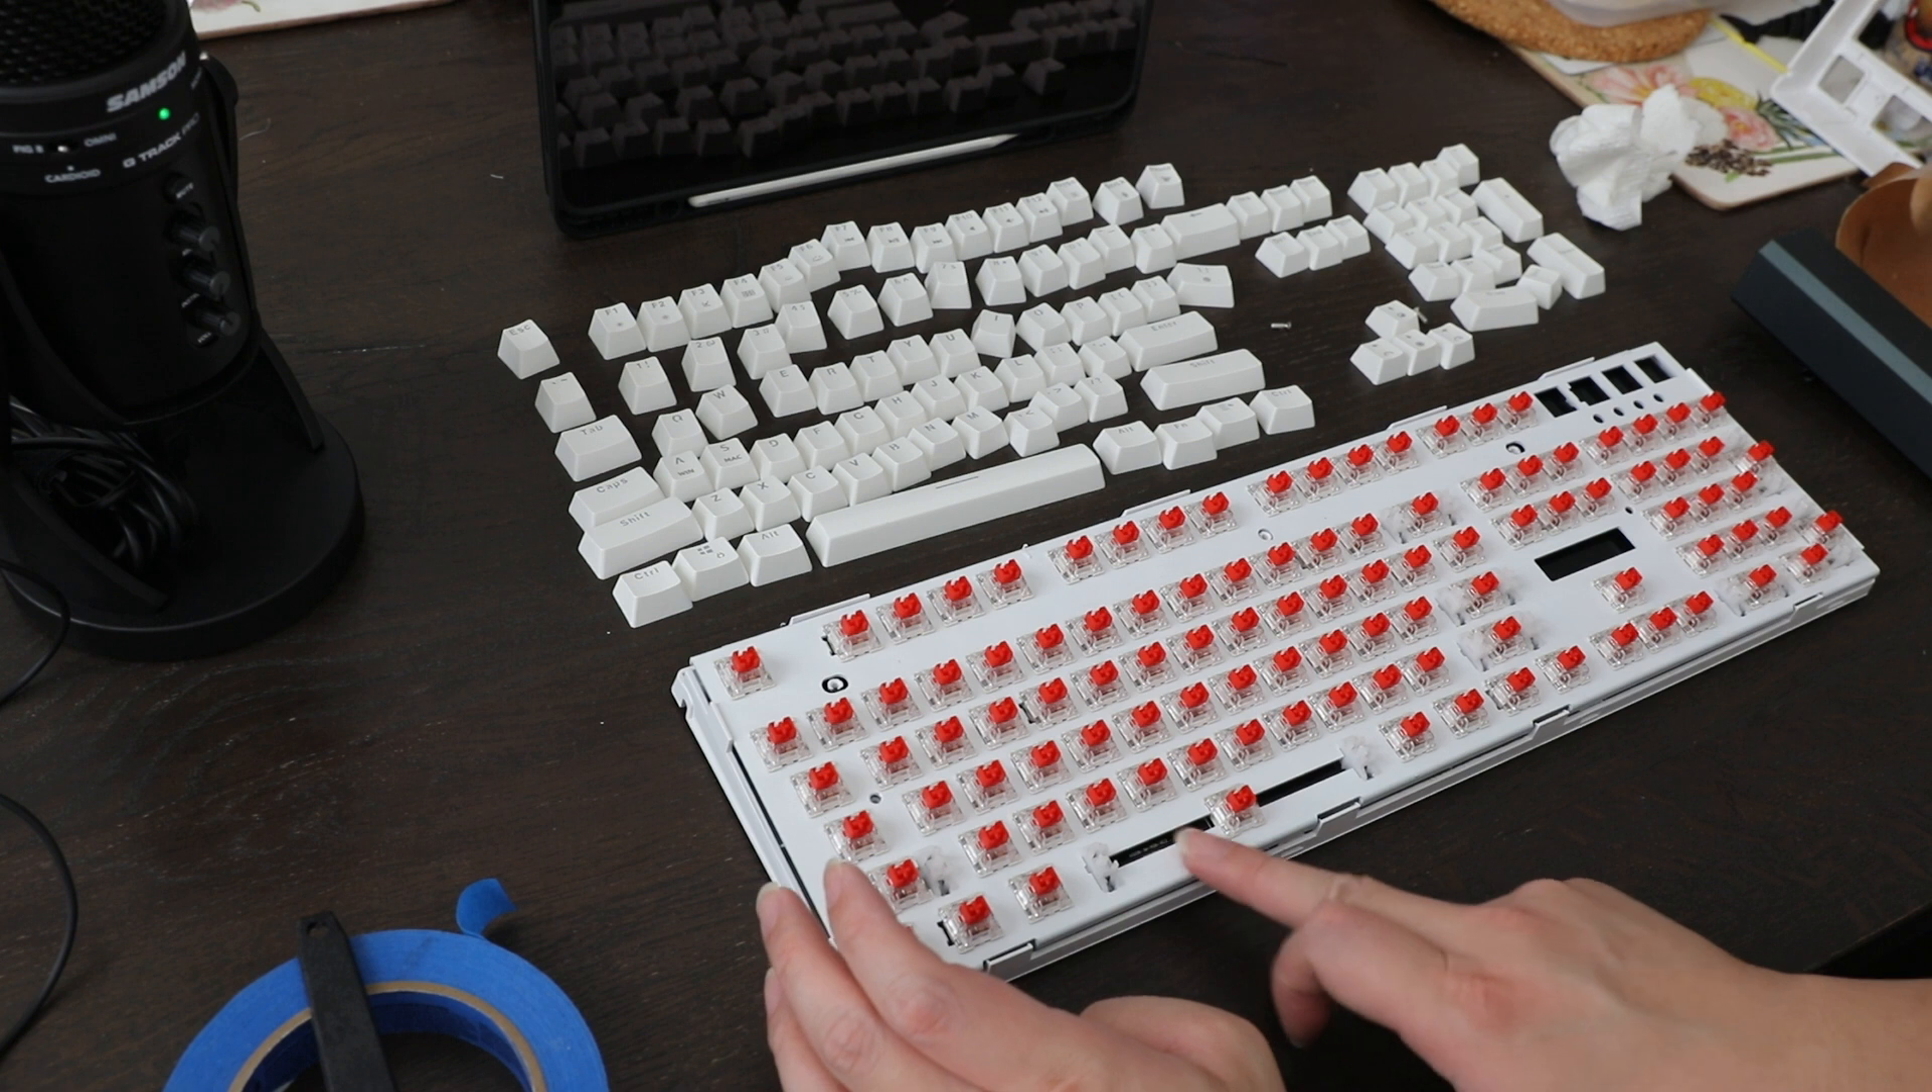Okay so I've removed all the keycaps.